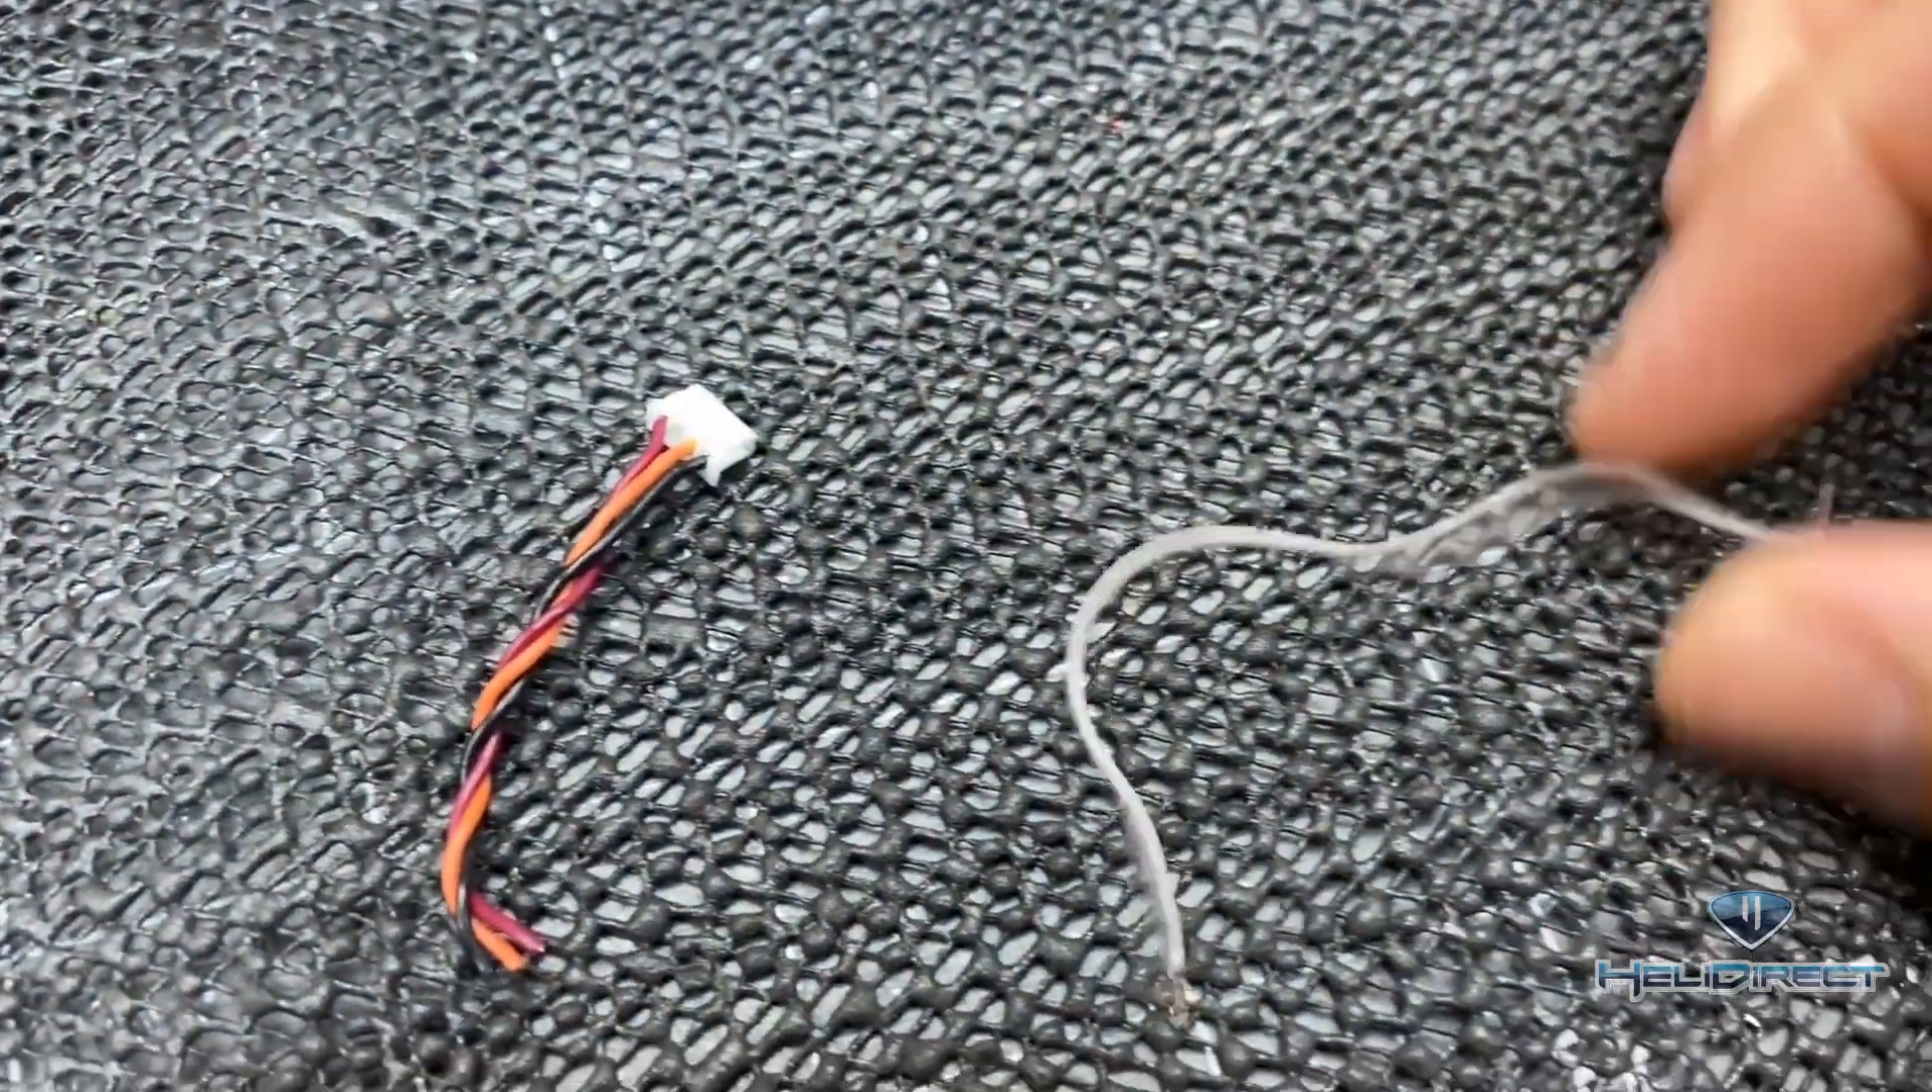As you can see, I already removed the gray wire and we need to go to a servo plug to our channel three of our icon.